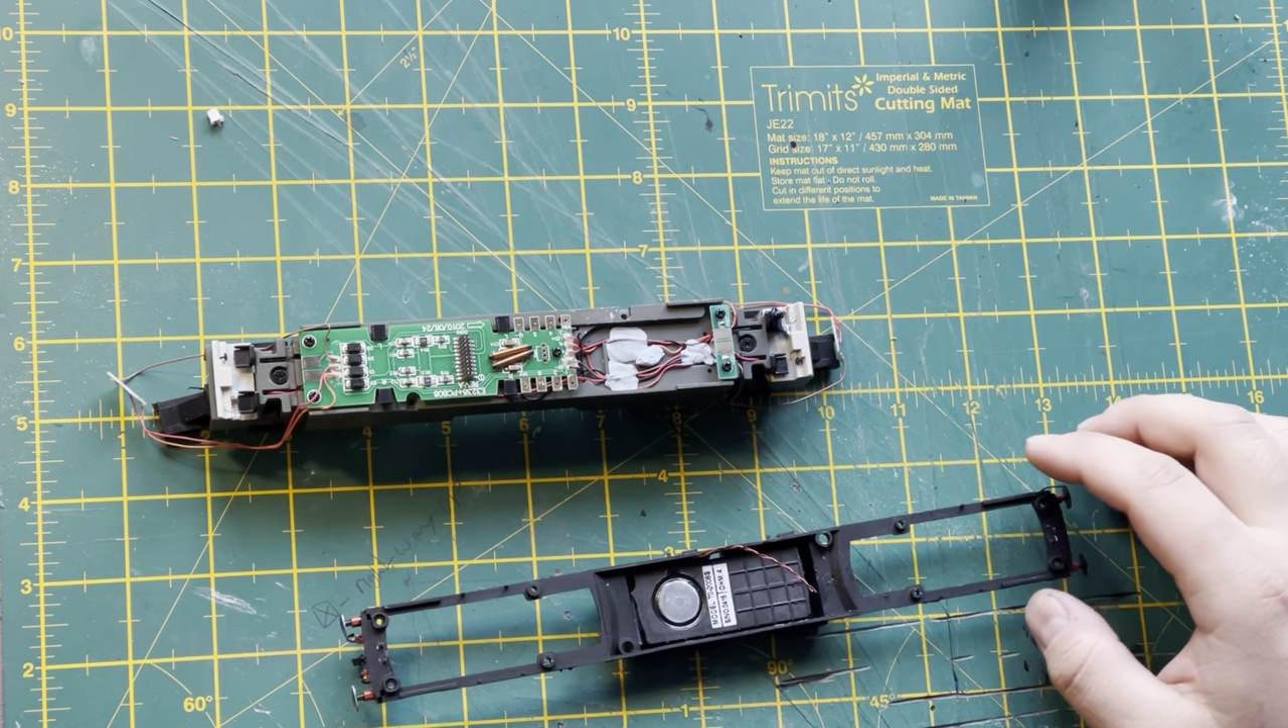We've got our speaker attached in our chassis.